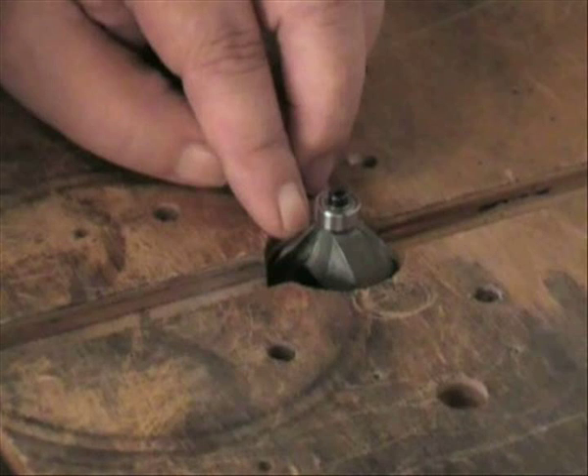With our spindle guide removed, I have fitted a 45 degree beveling bit with a roller guide protrudes 8mm.